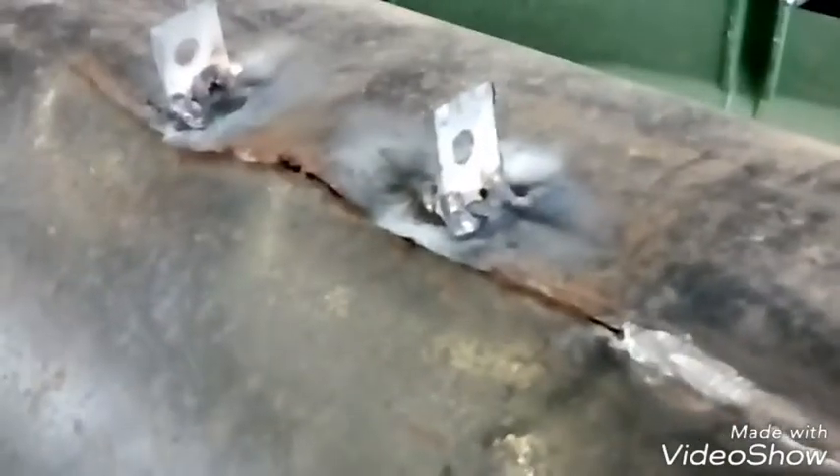Okay, so now I have my dent puller tabs welded on, both of them.